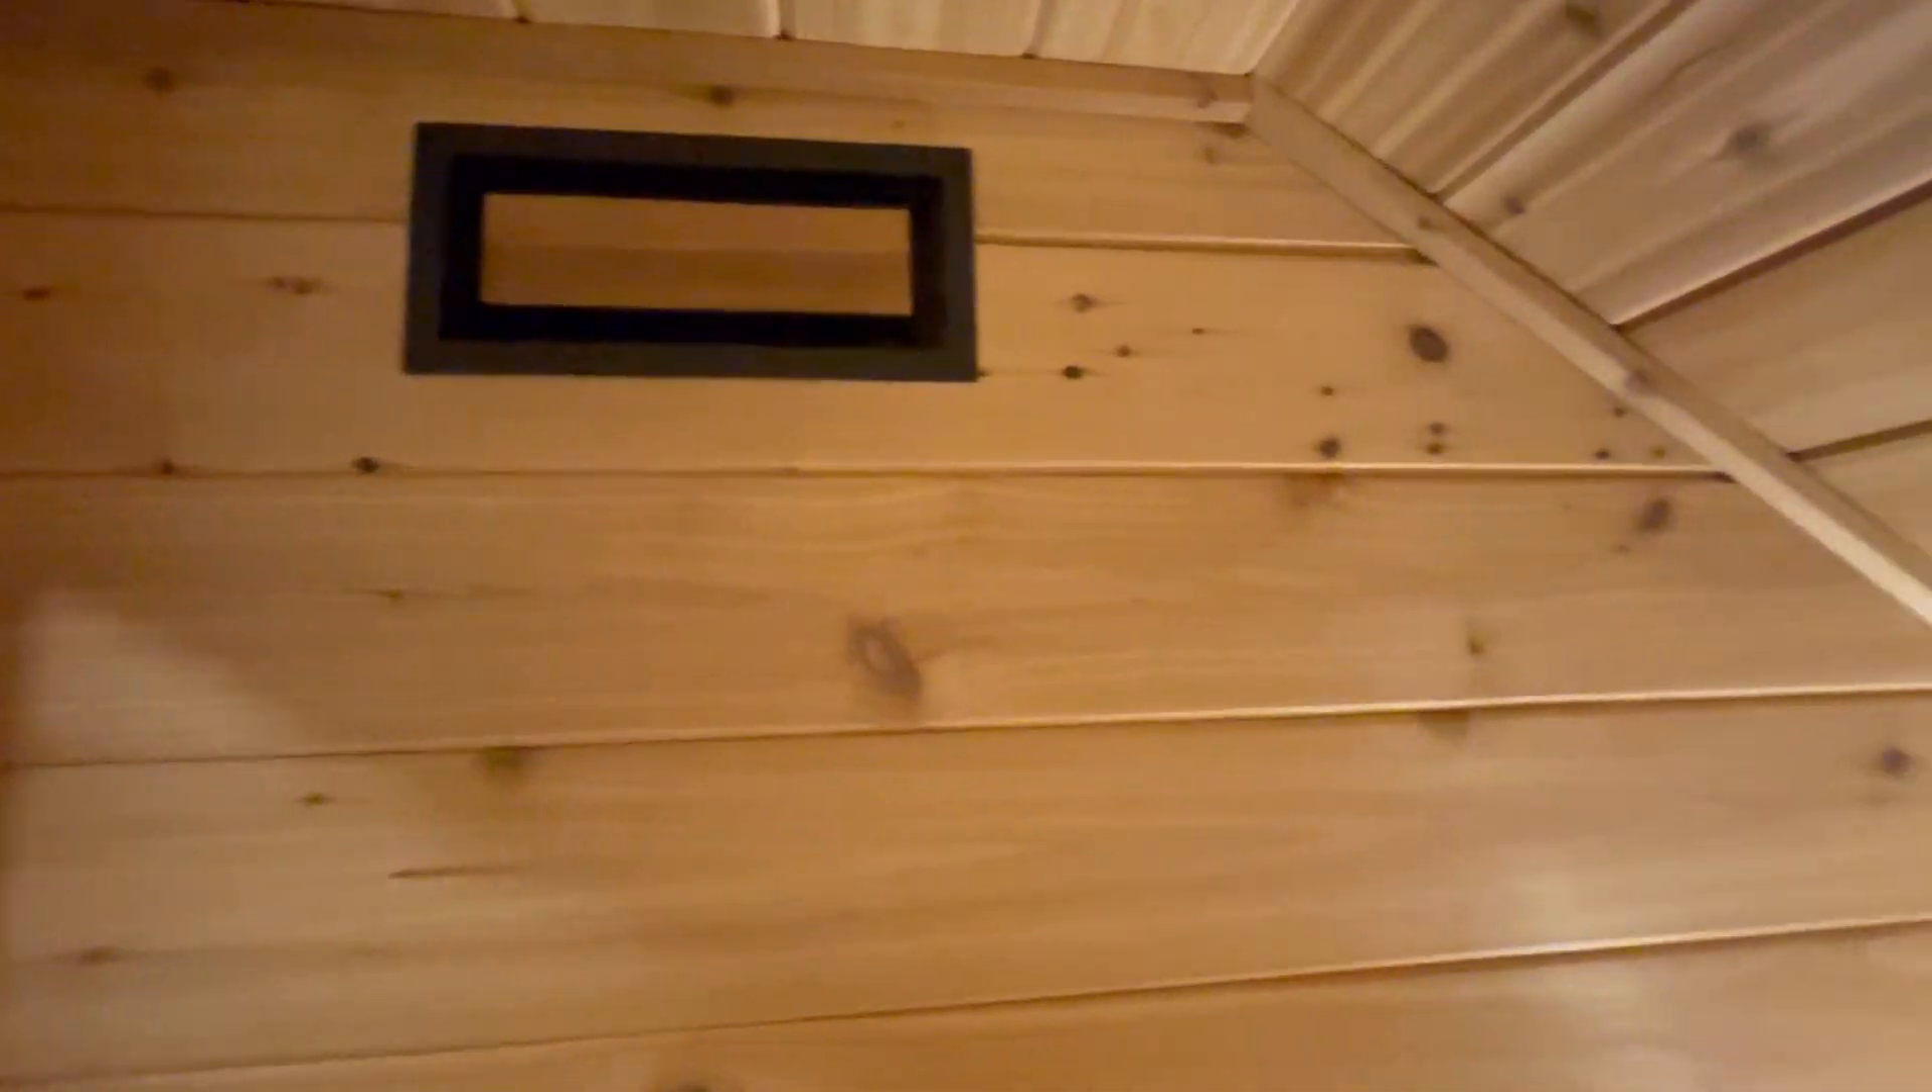I think that looks really good. I installed this vent and you can put a piece of wood in the middle.